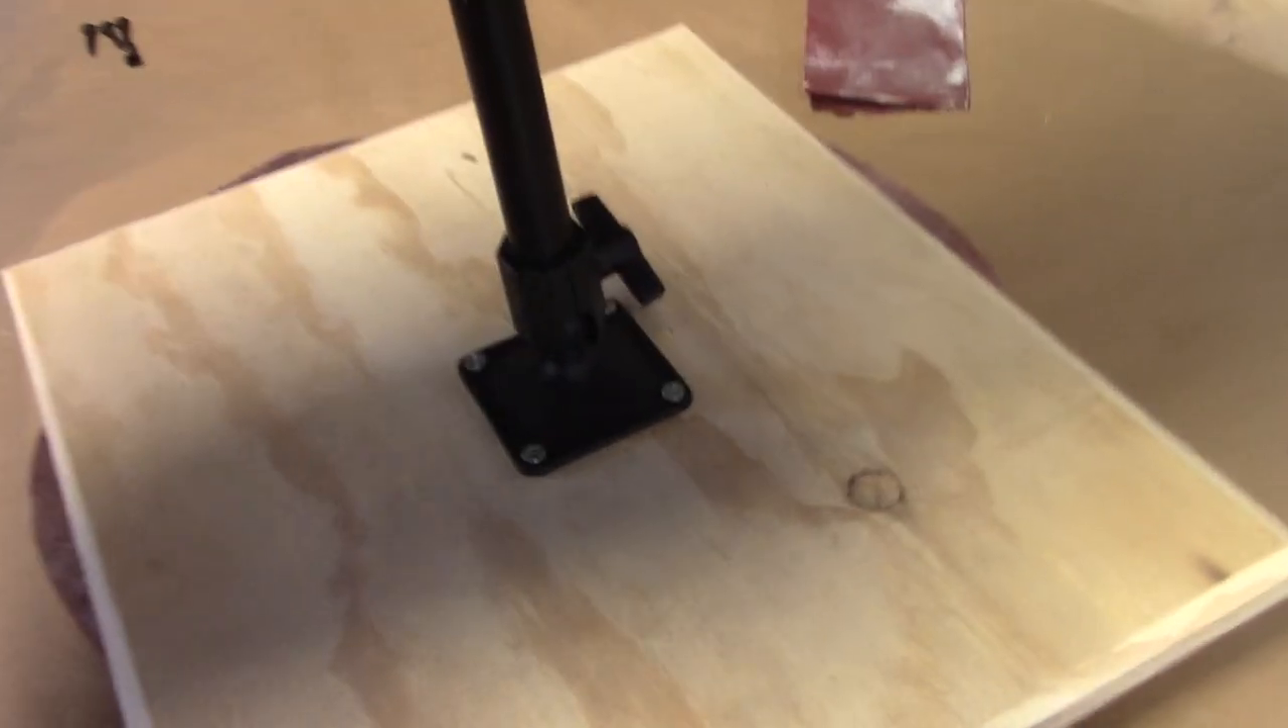And so I've got a wood base. I've got my mount screwed down to the bottom.